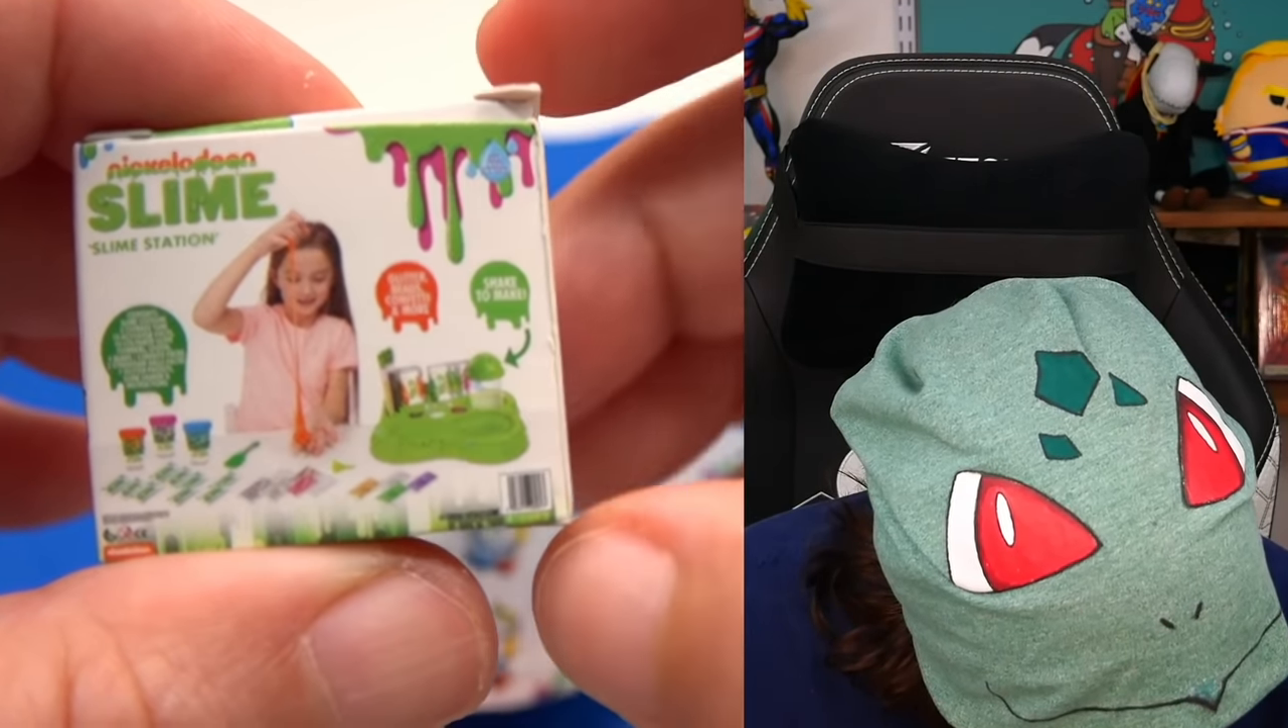And the box is a little weird. It's not closing properly.